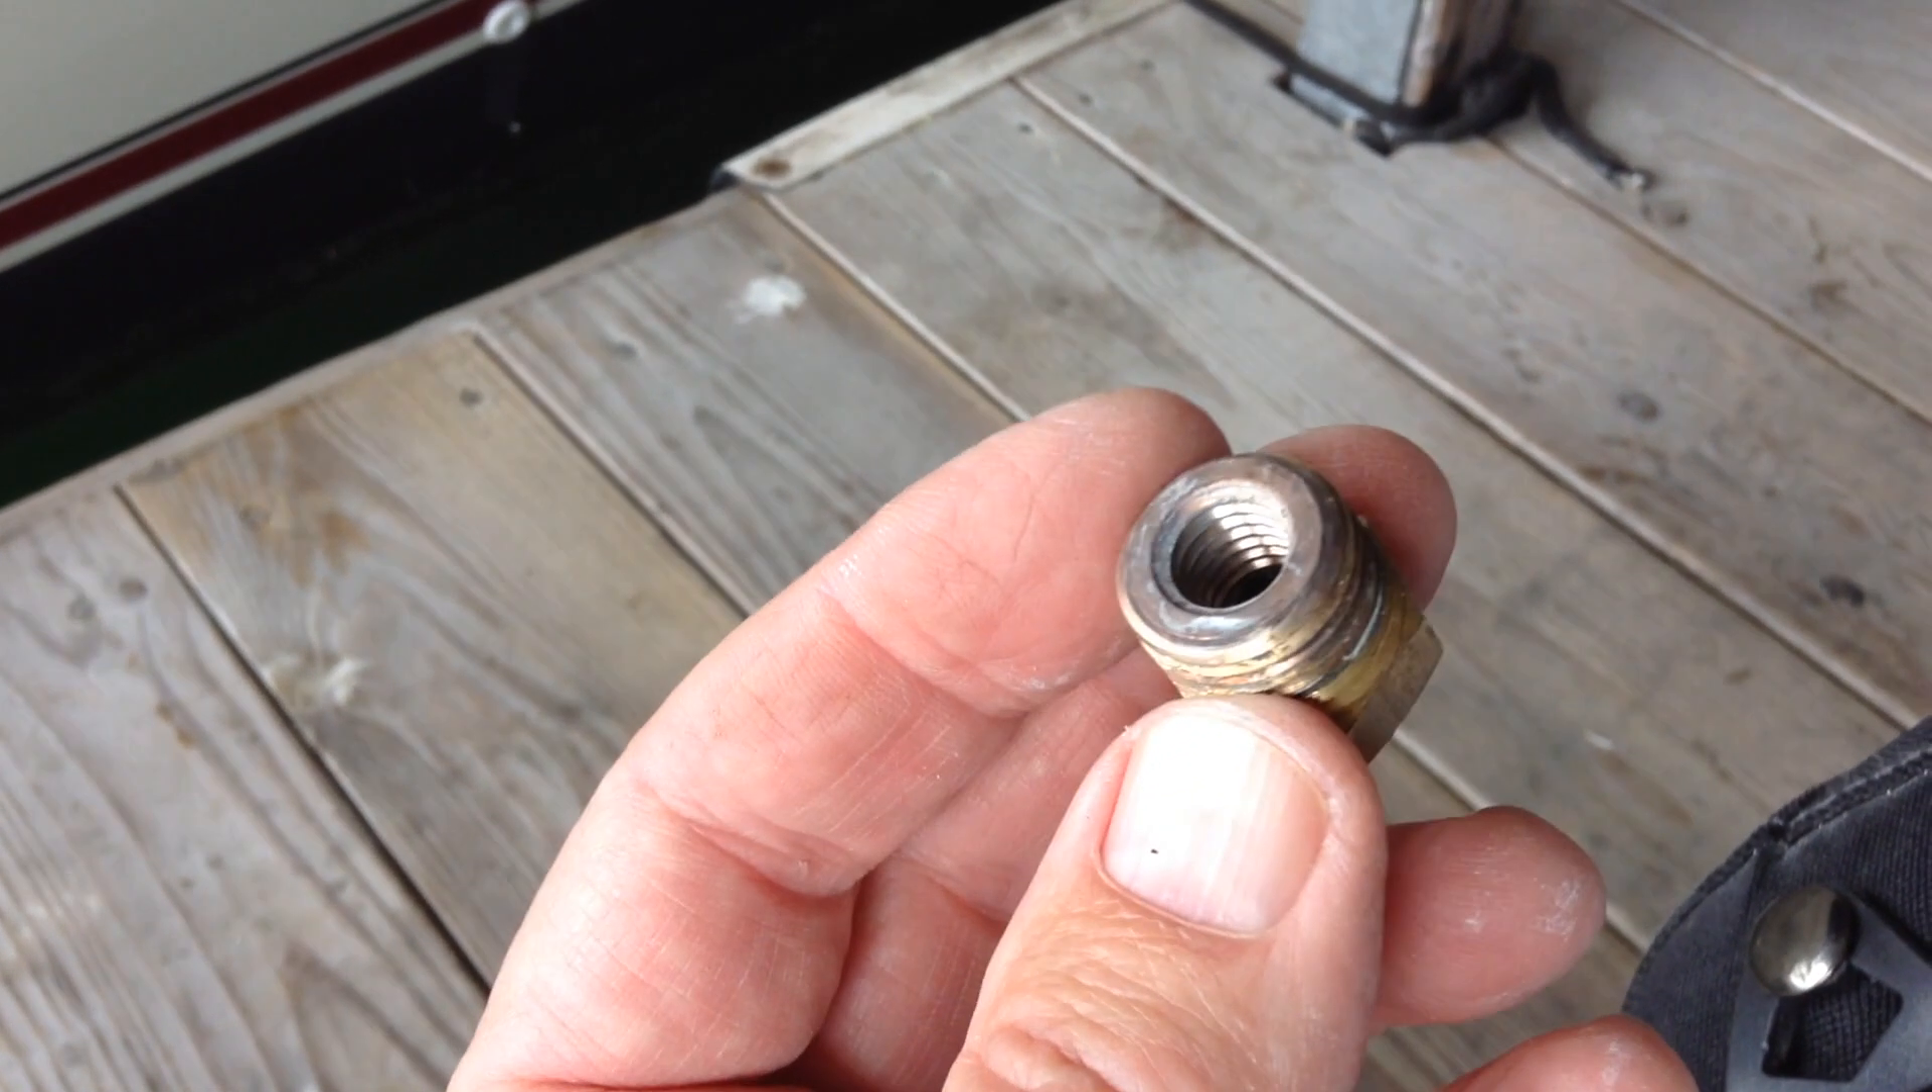This is what the zinc holder or plug looks like once the zinc is removed.